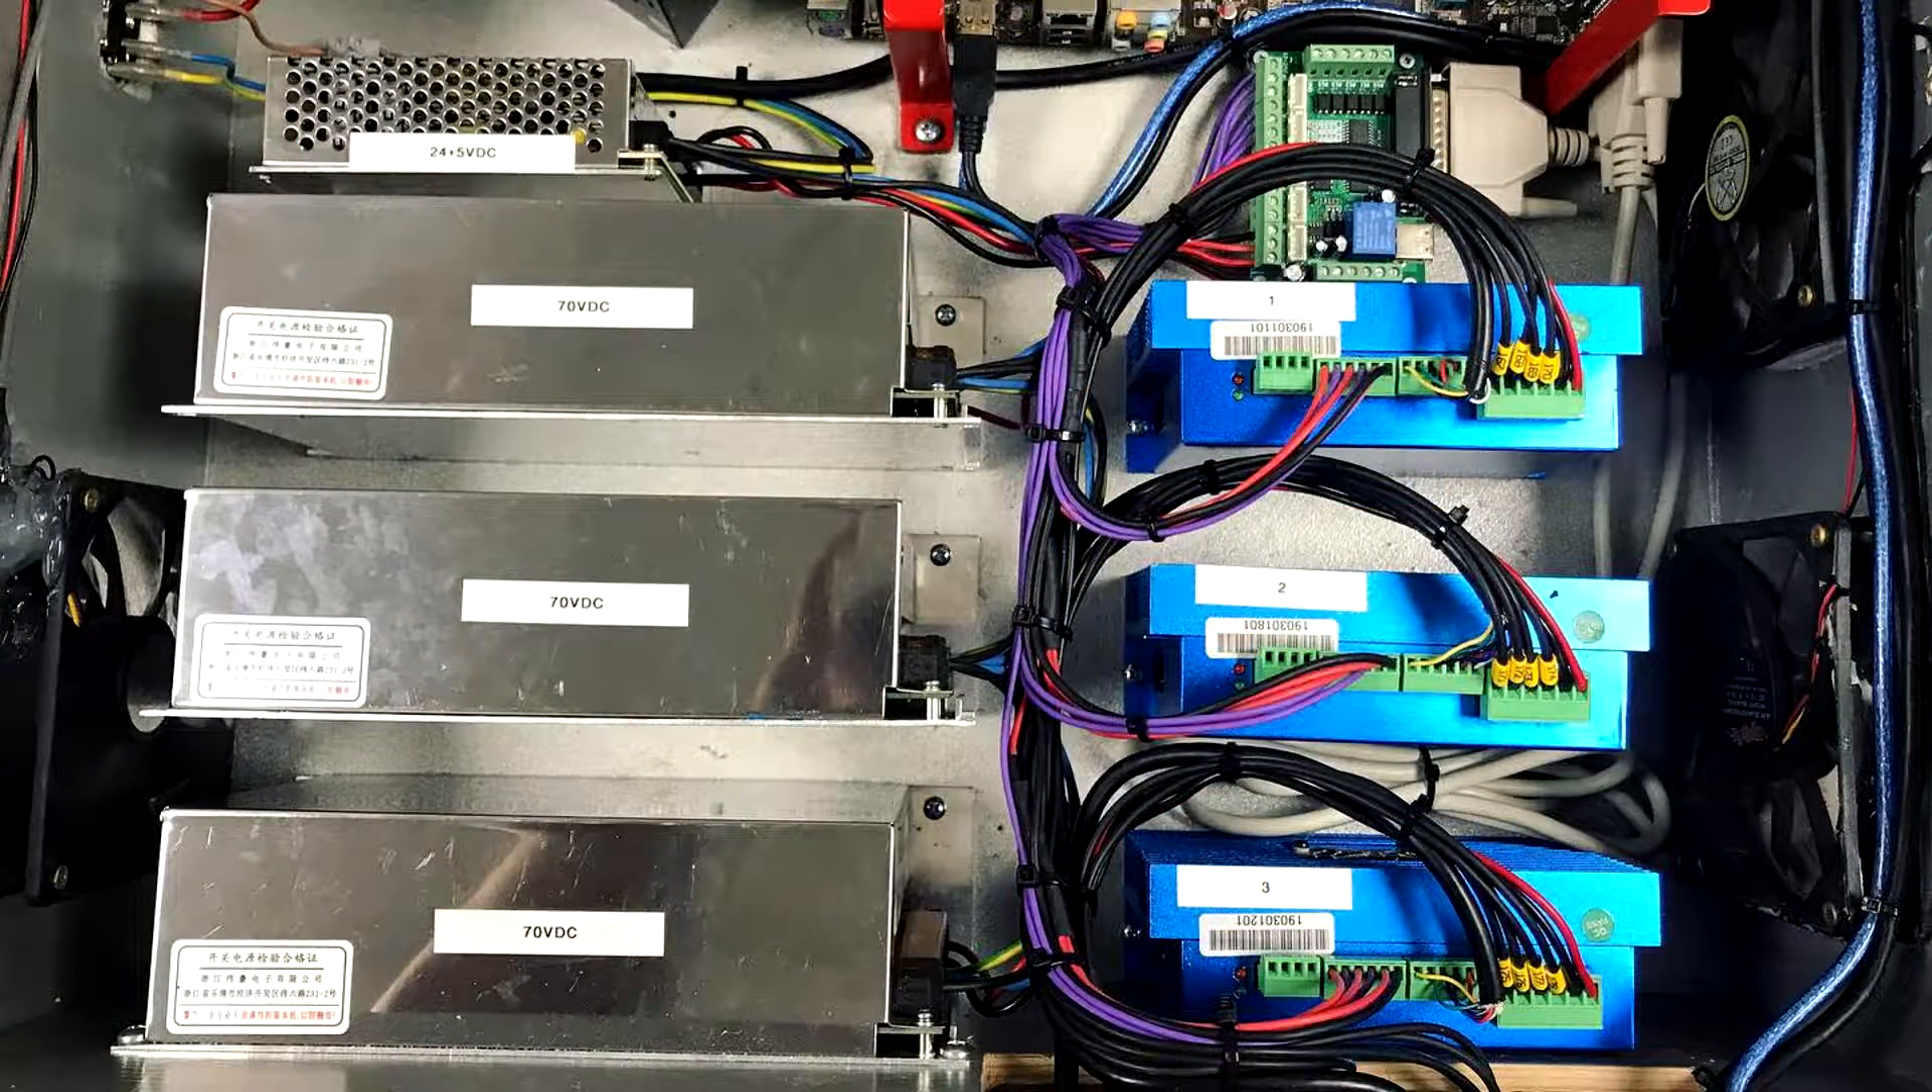Everything is now in the case and I have started wiring everything up.